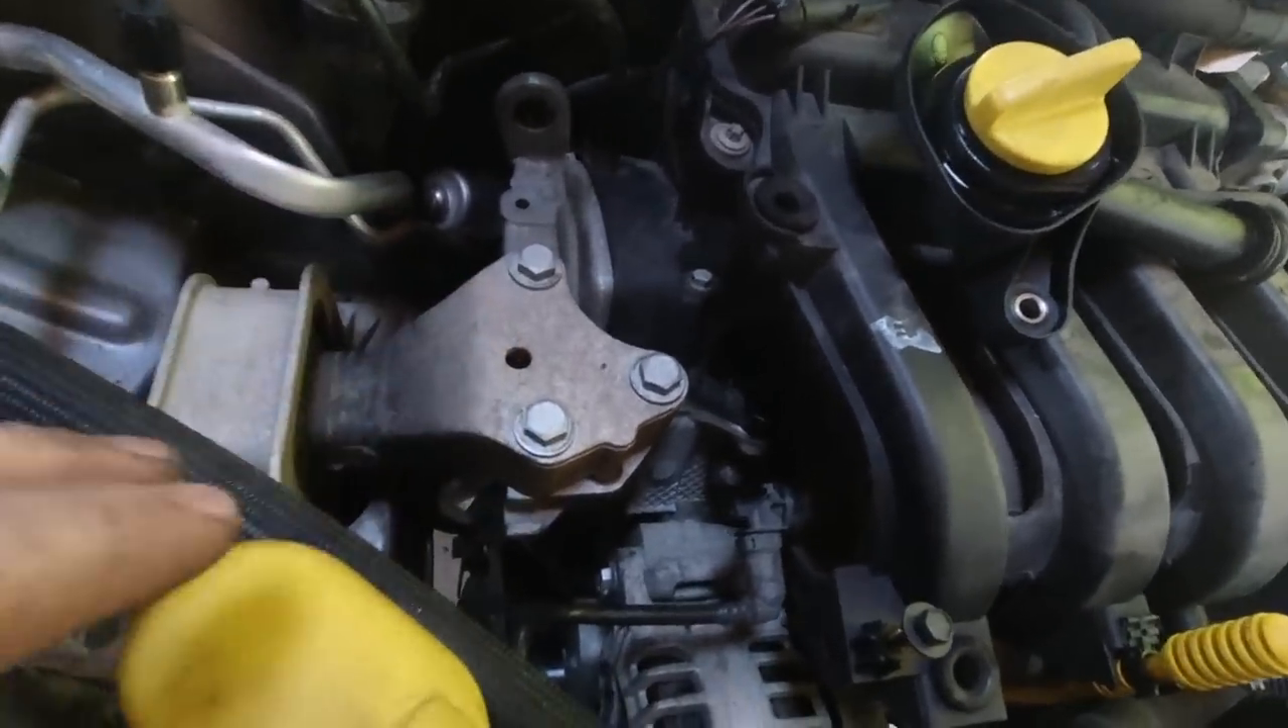On tient le bon bout donc le support moteur est remonté.